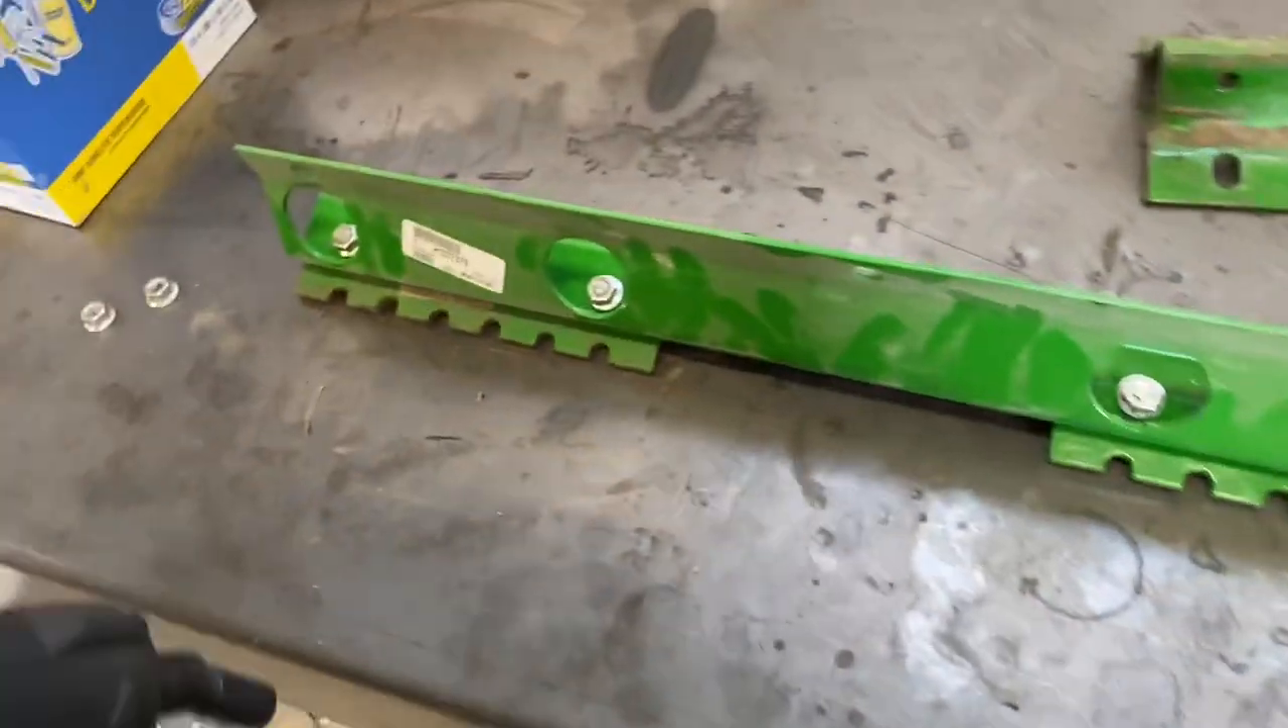Okay, we've got our new strip here. We've got all our bolts started.